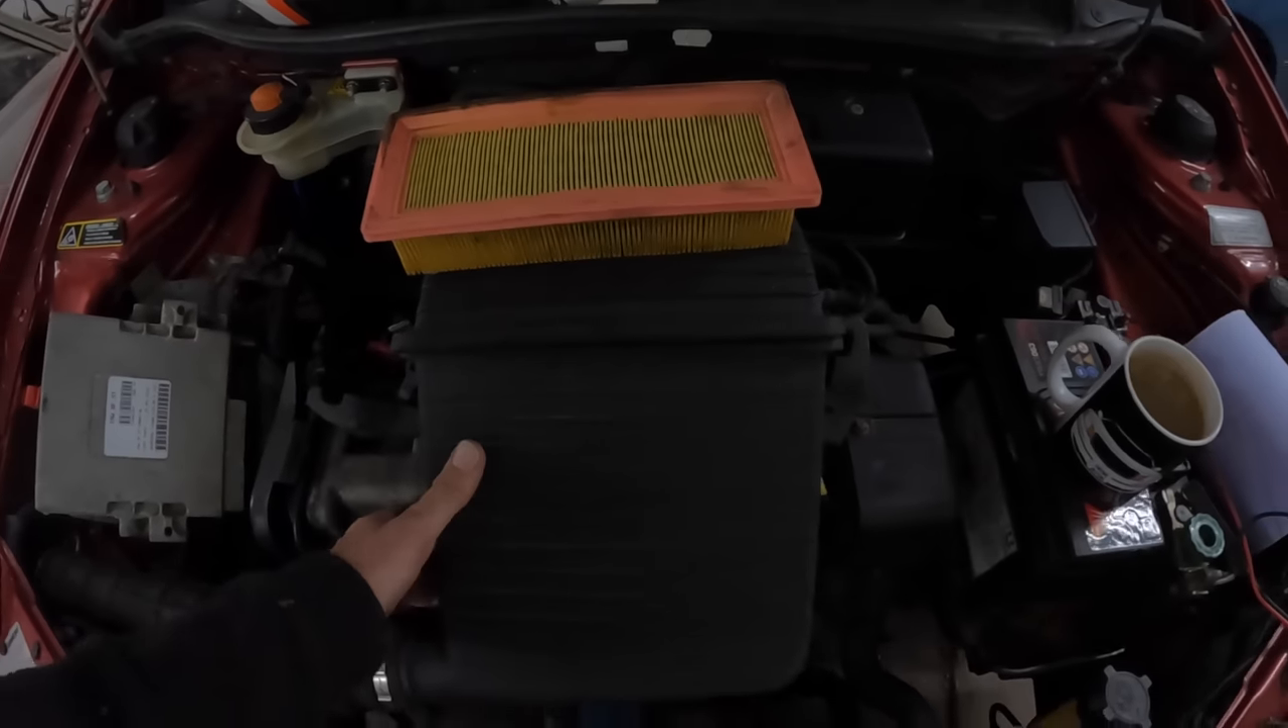Right now the only thing left to do is to snap the air filter back into place with the nice shiny new filter element popped inside there.